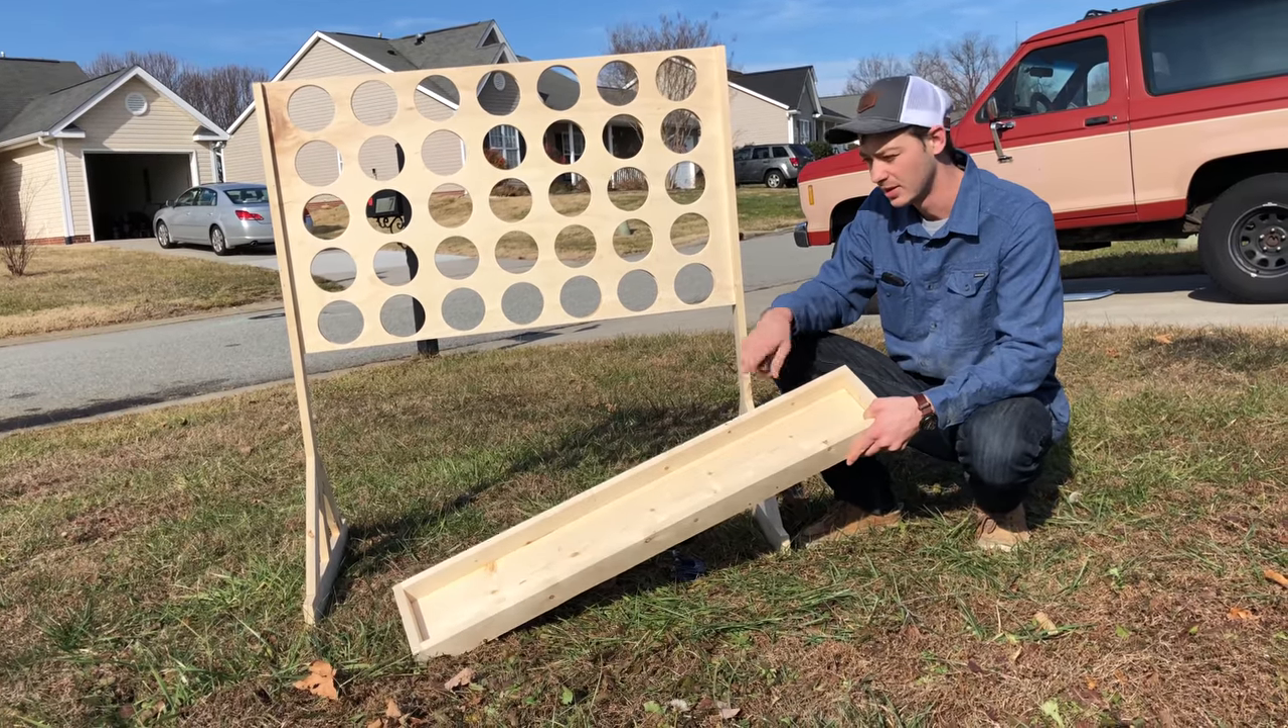Now that I've got the legs attached, I went ahead and assembled the tray that will hold the discs when they're not in use.